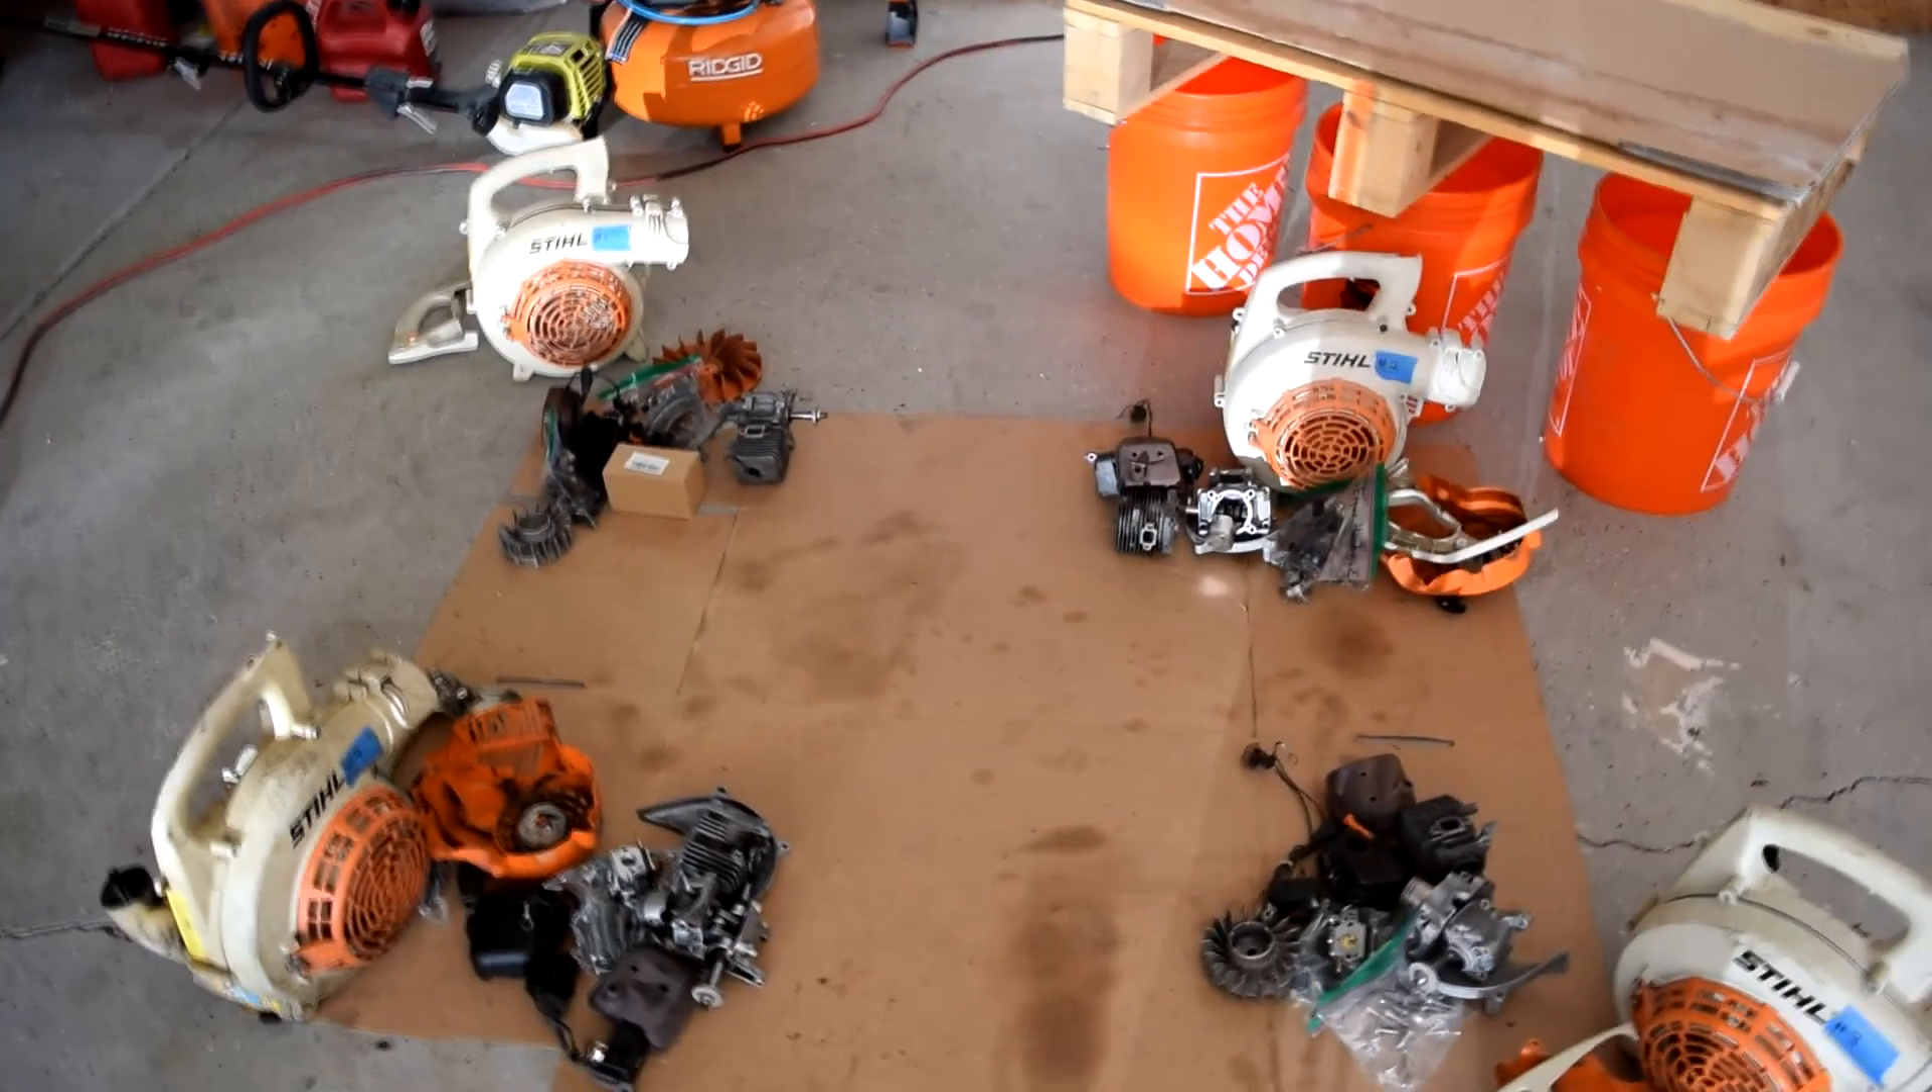Alright, everything's all taken apart, cleaned. So, we've got our four engines in pieces.